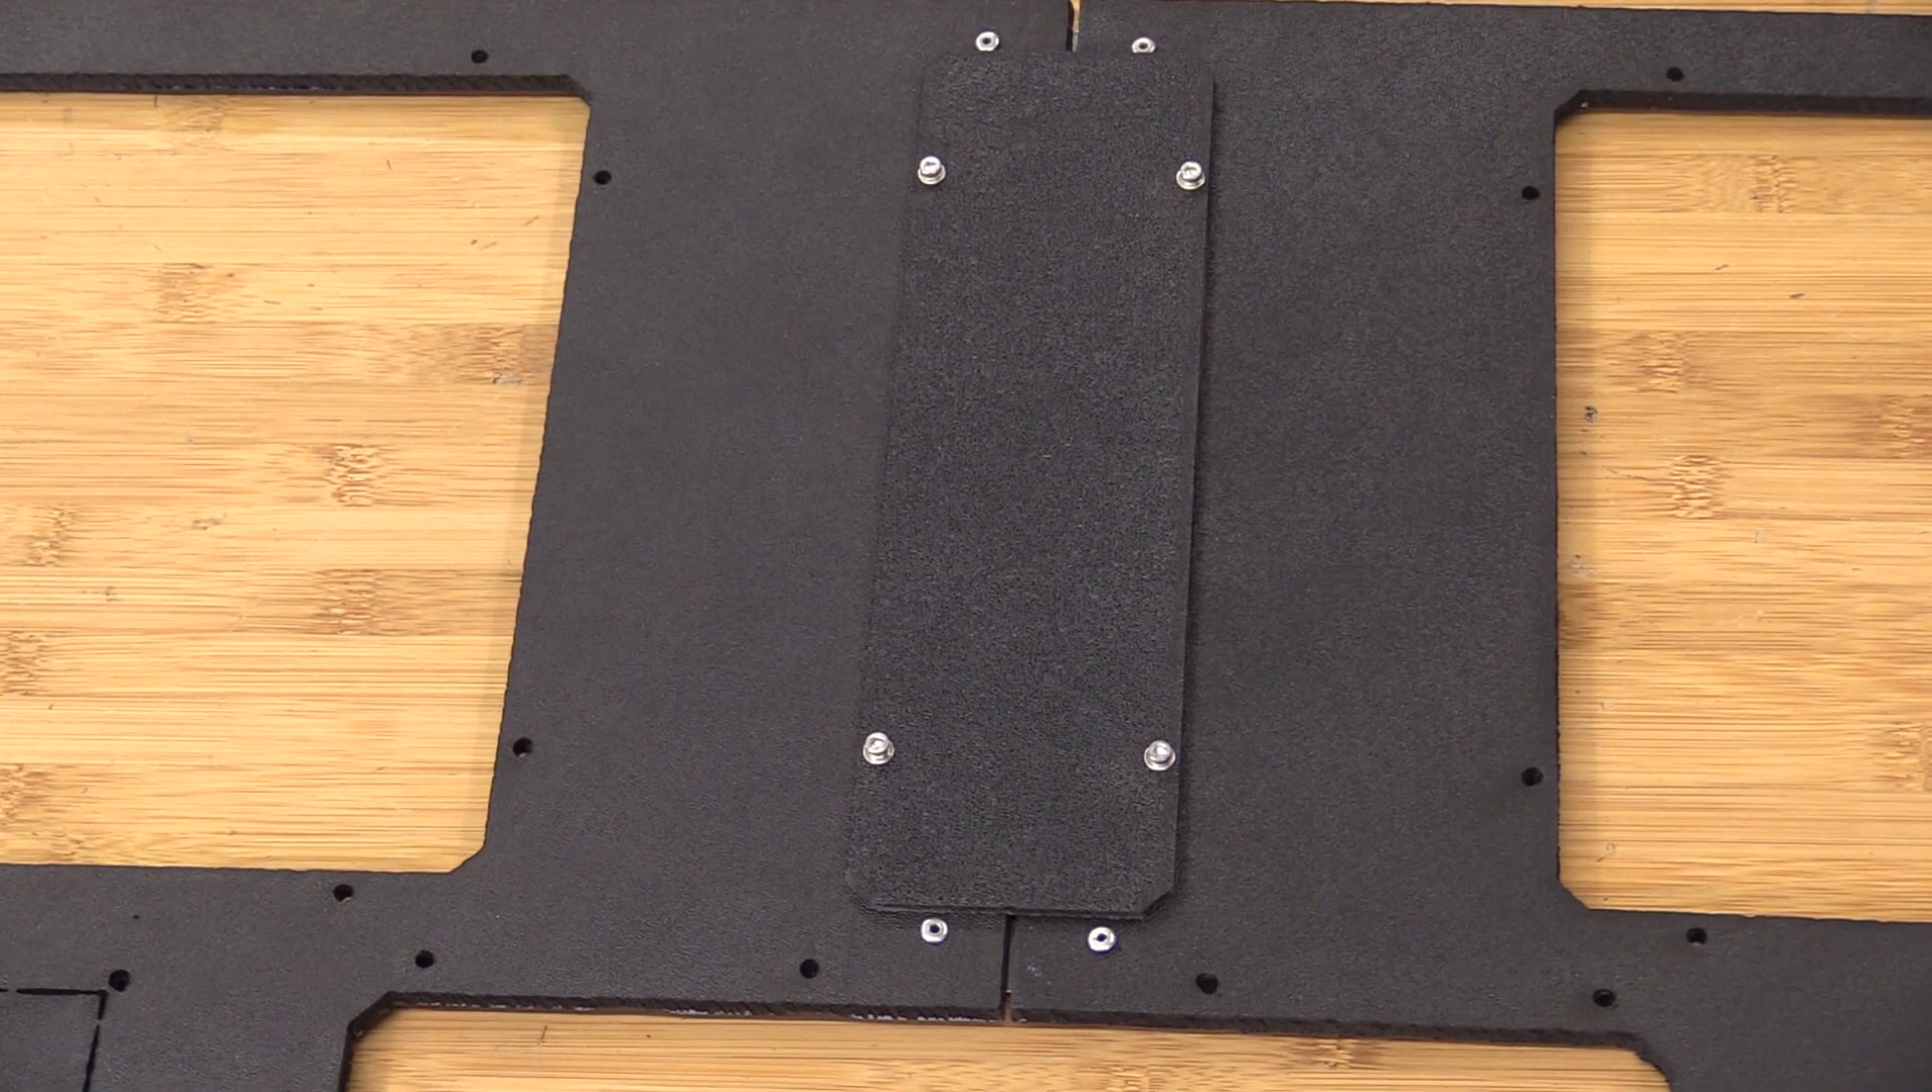Uh i've also gone ahead and taken our com panel uh cover uh and installed that with just simply four screws.